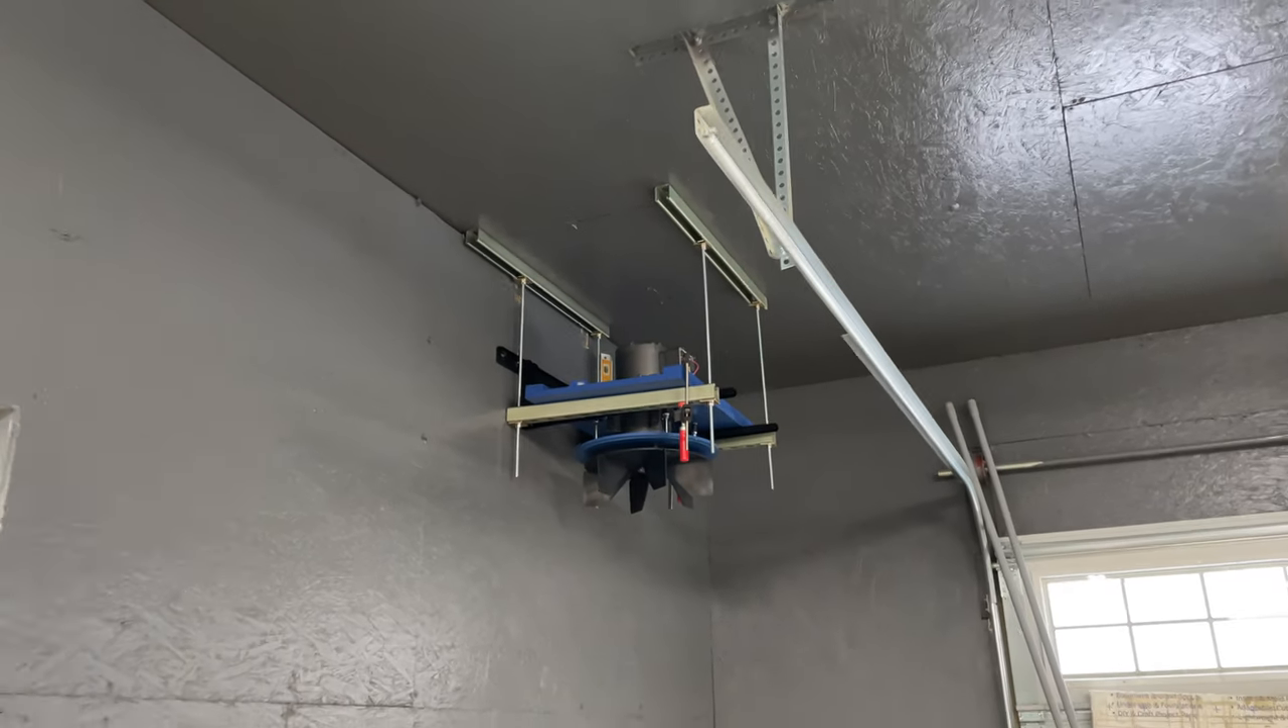All right so the trapeze is all built.